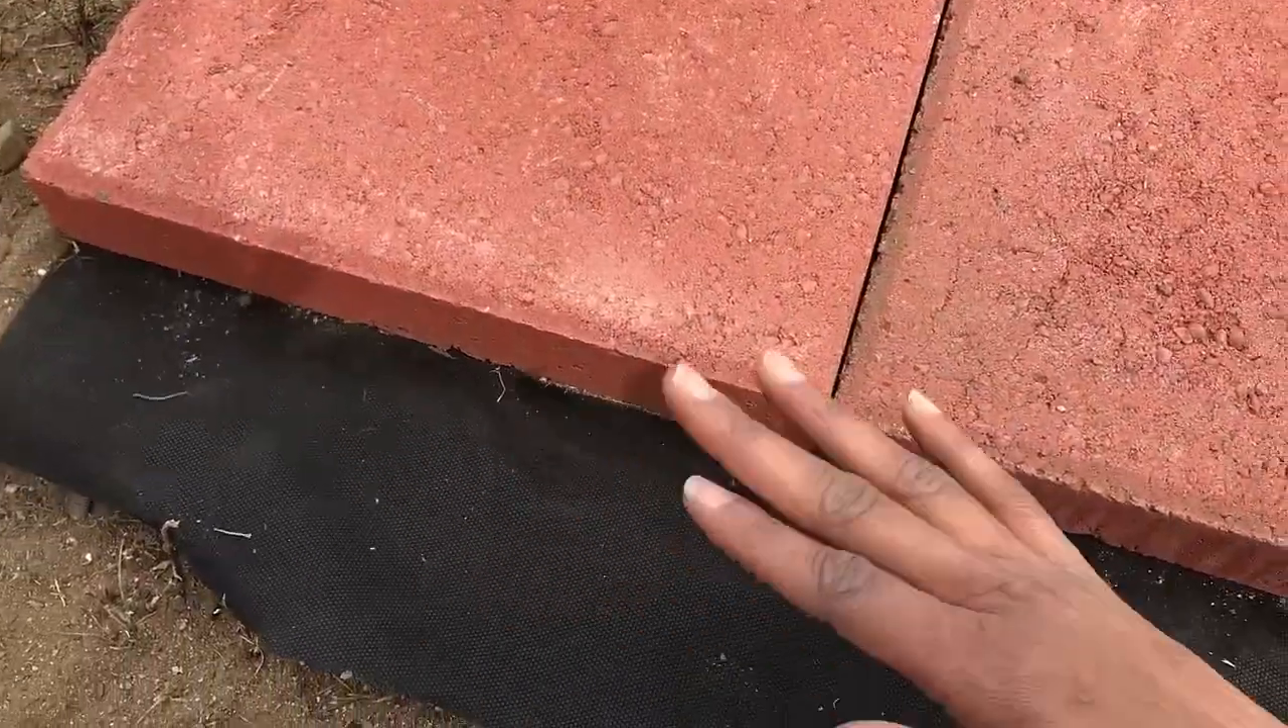And you see here I did put some landscaping fabric down.